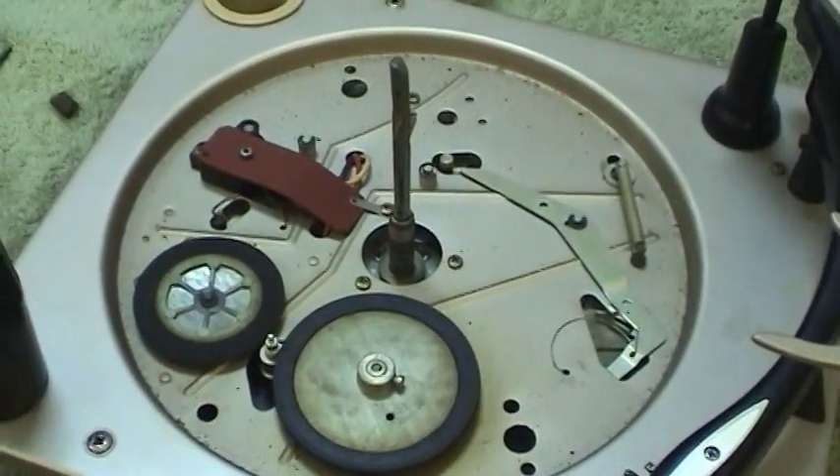Well, now I've got the platter taken off, which wasn't too bad of a job.